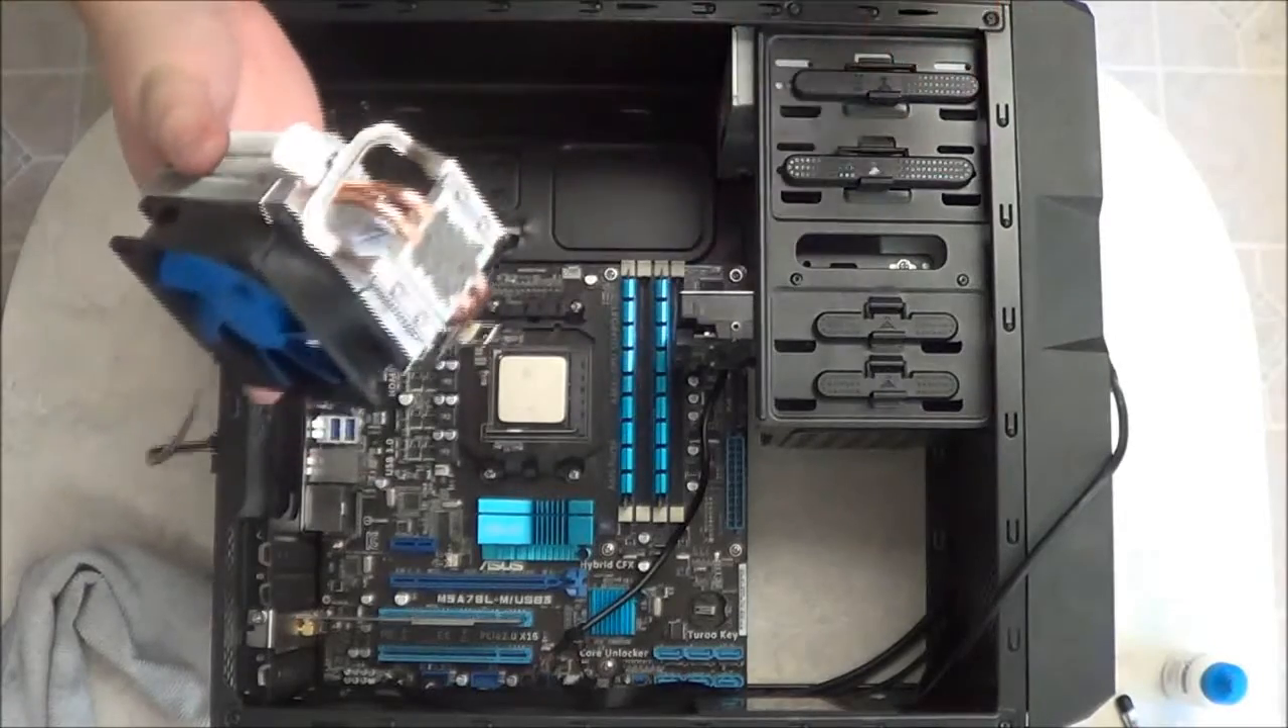Now what I'm going to do here, I've already got the heat sink together.